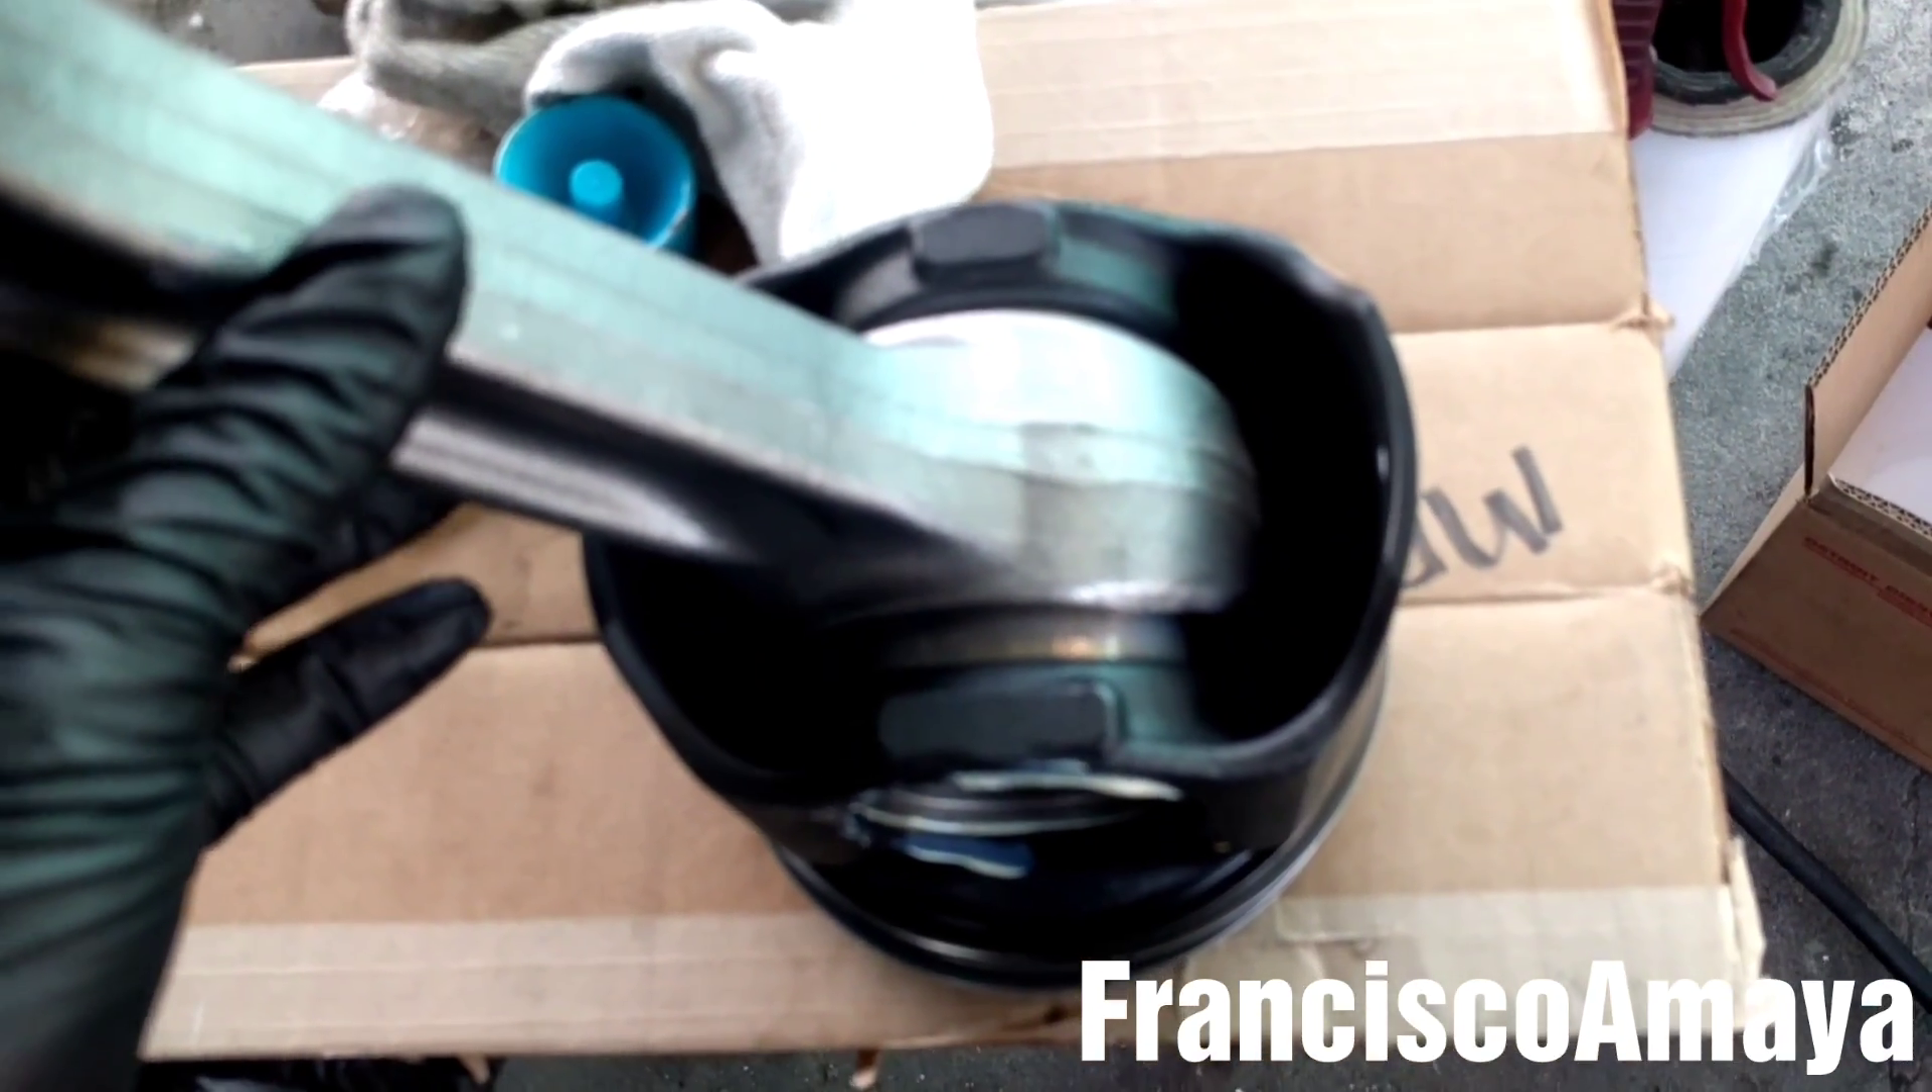Now the connecting rod is together with the piston.